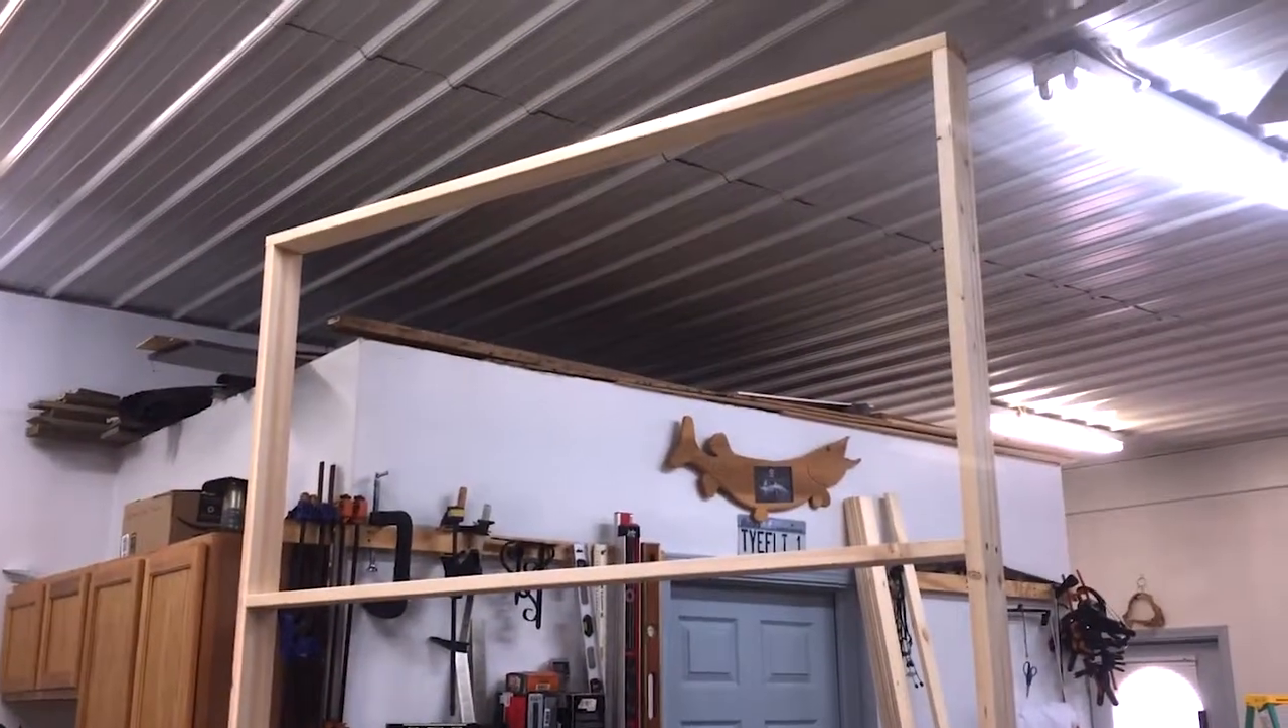All right I just wanted to give you a view of the final eight foot frame. So that is our frame up.